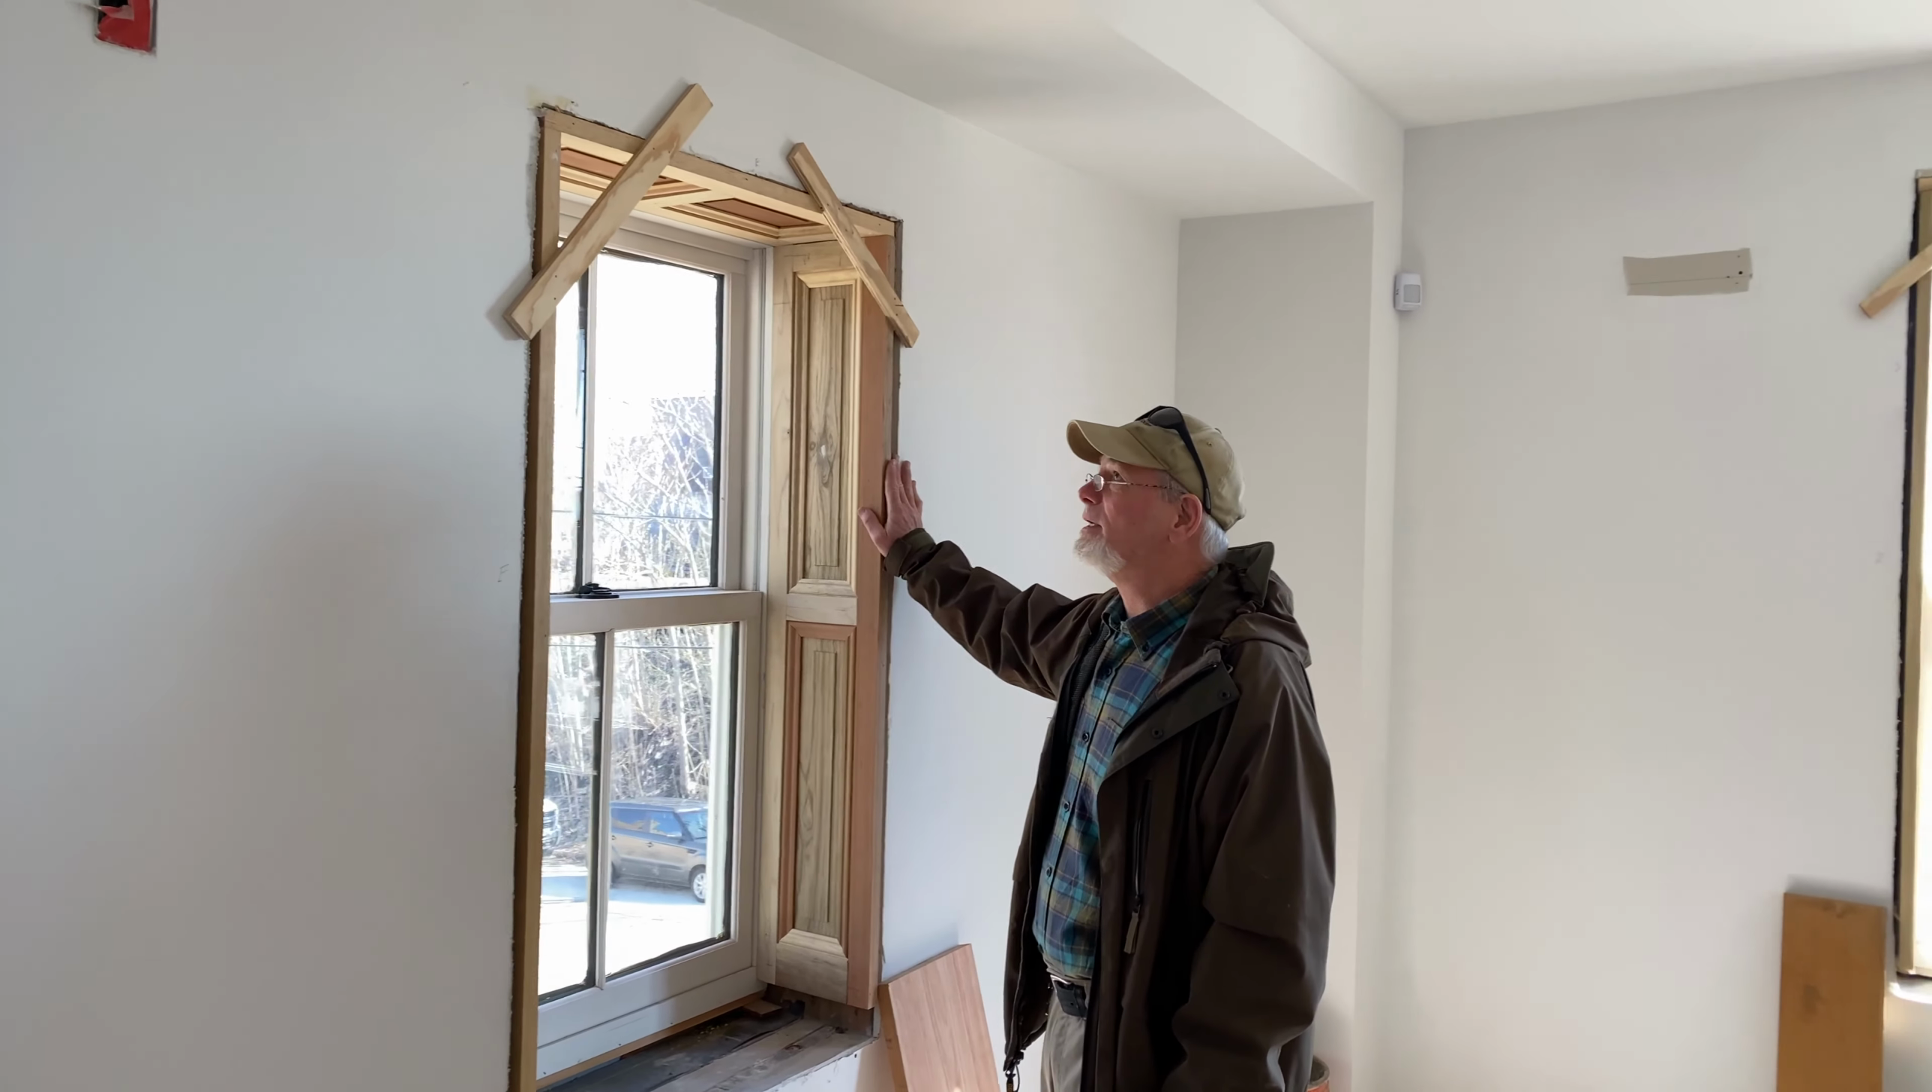Over here you can see one of the pieces of trim that has been cleaned up, inserted into this window opening right here.